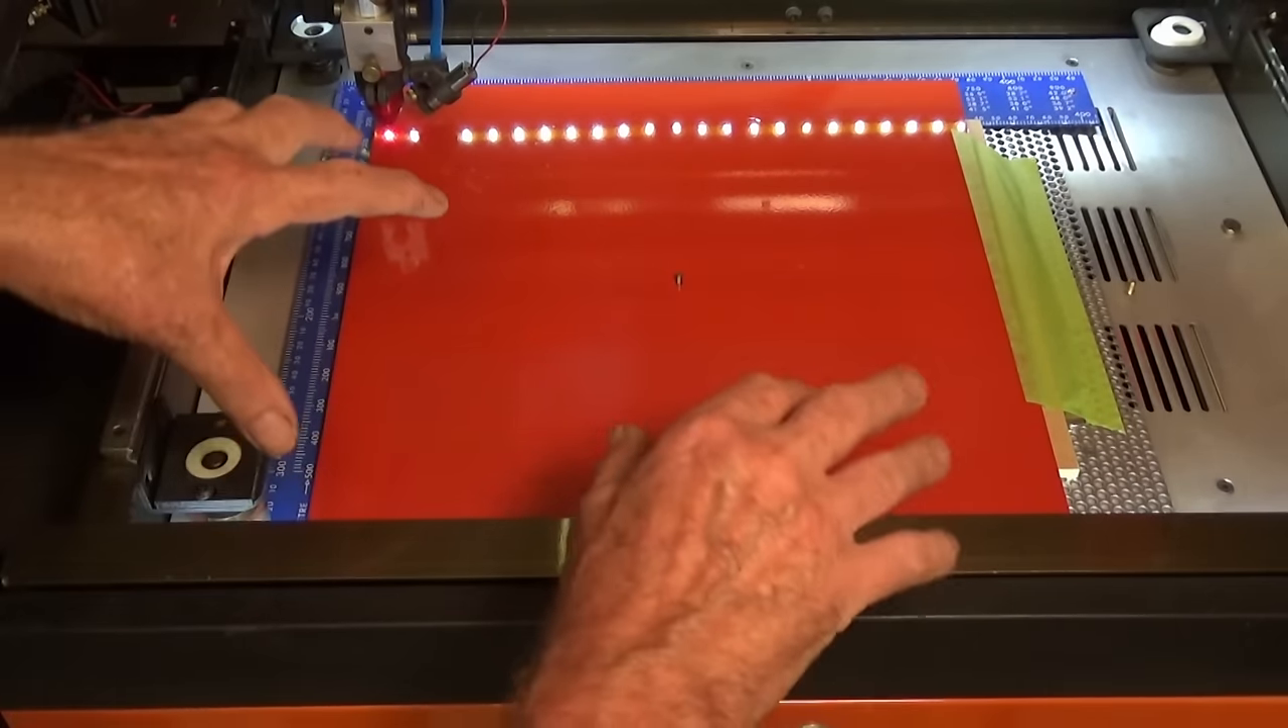Now I've taped the stock down as well, just to make sure it doesn't move during the engraving process.